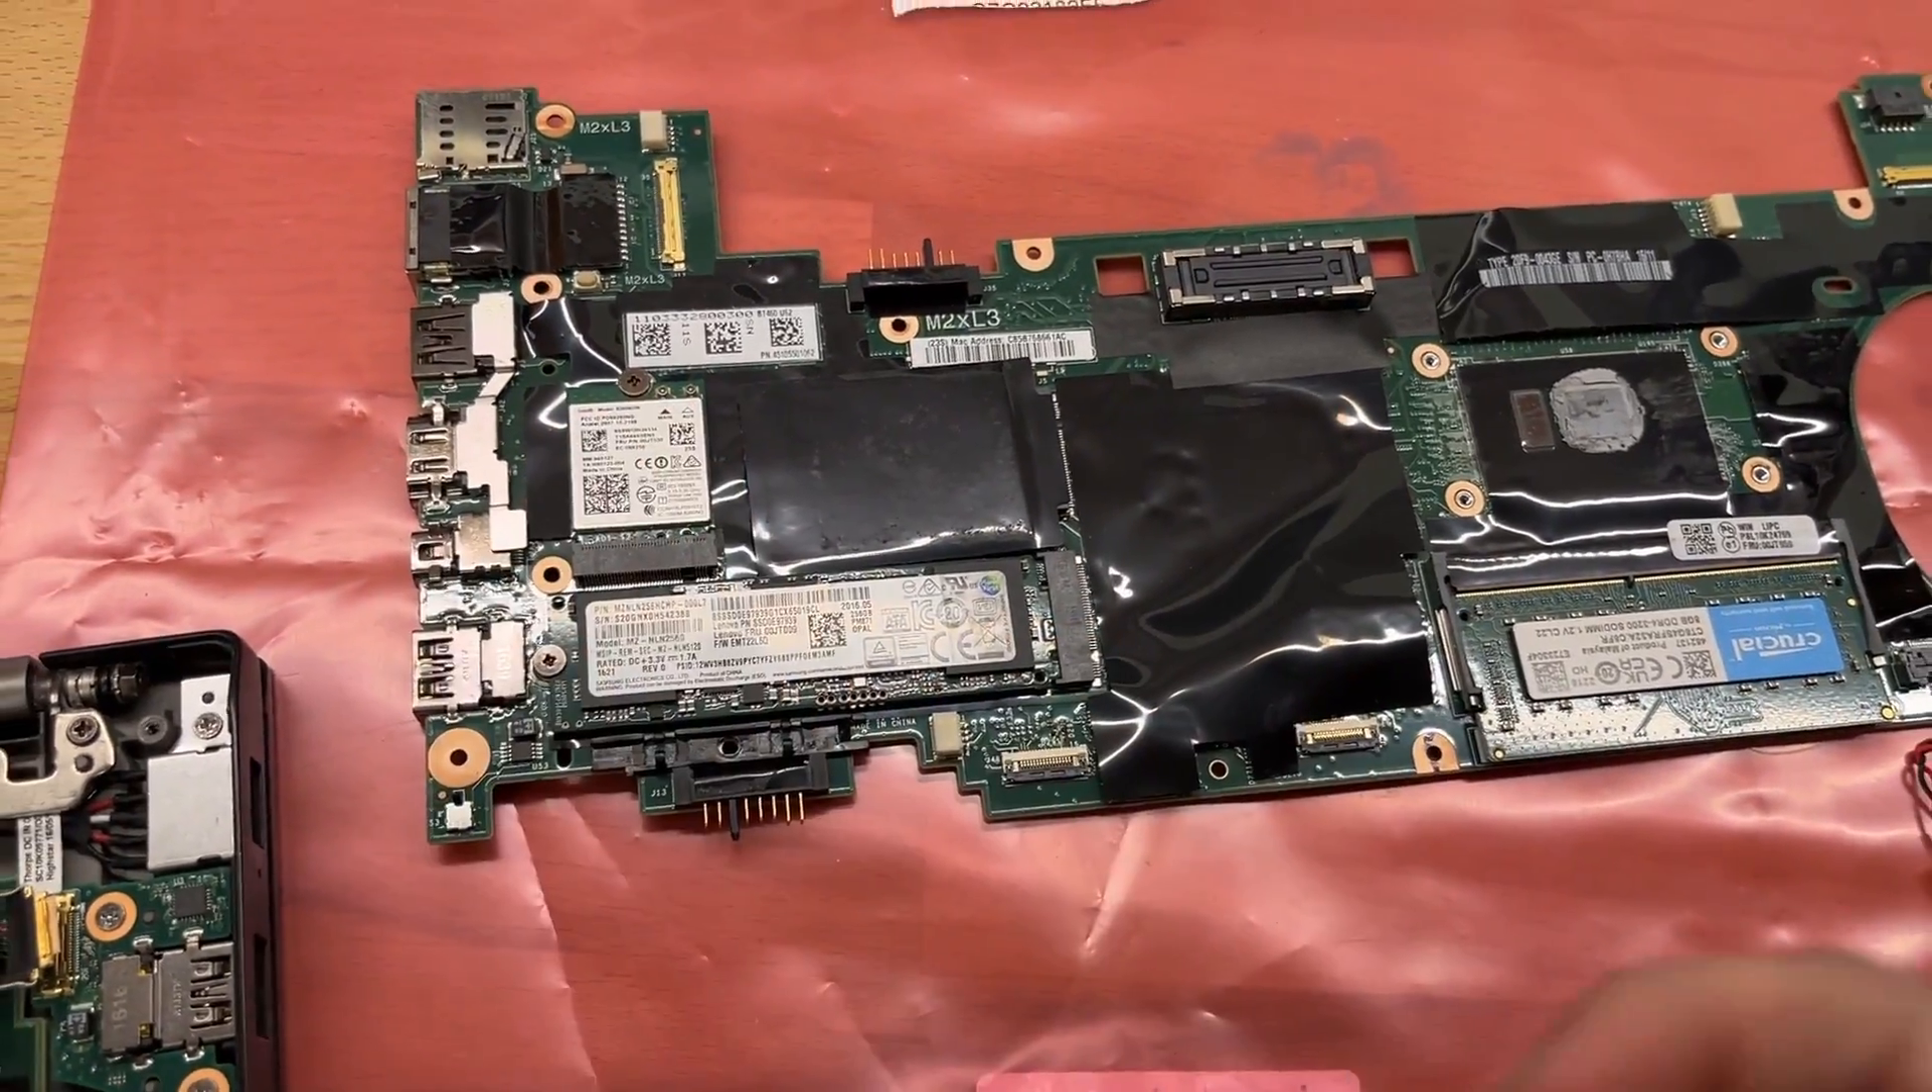So far, what I did, I put all the components that are removable on the new board. So RAM, SSD, and wireless card.